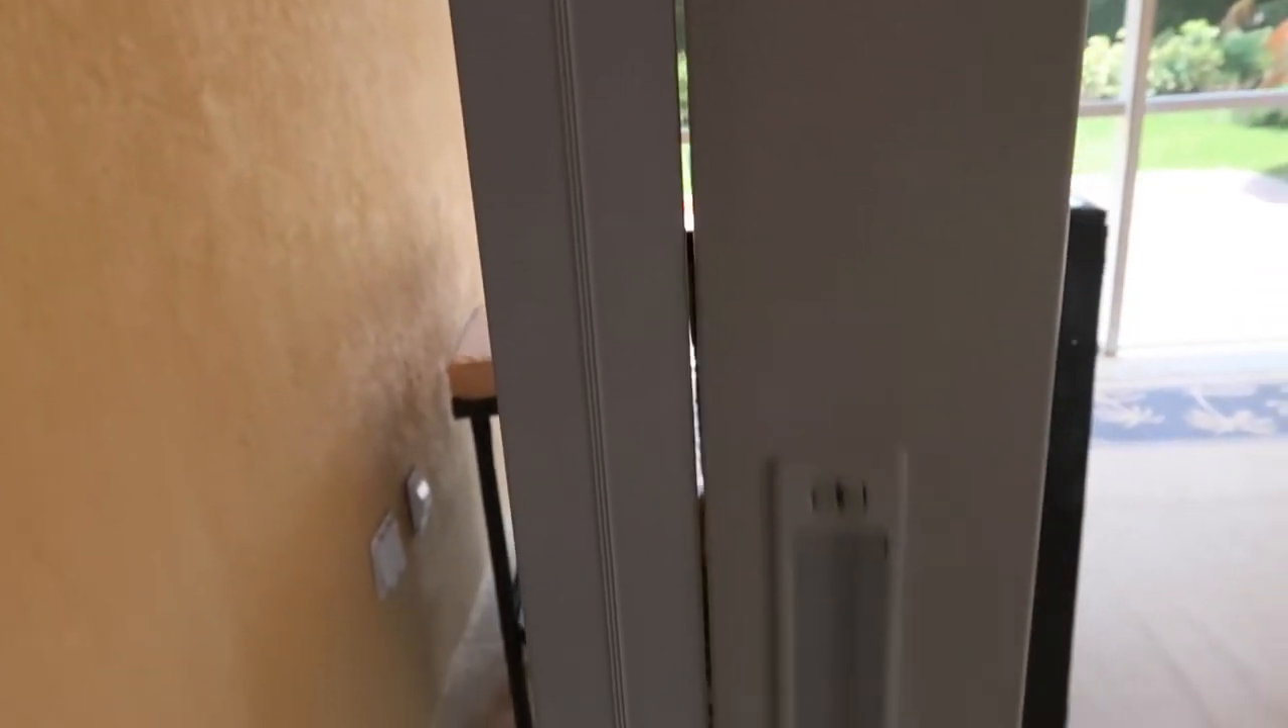You can see when the door is flush, a little gap opens up.